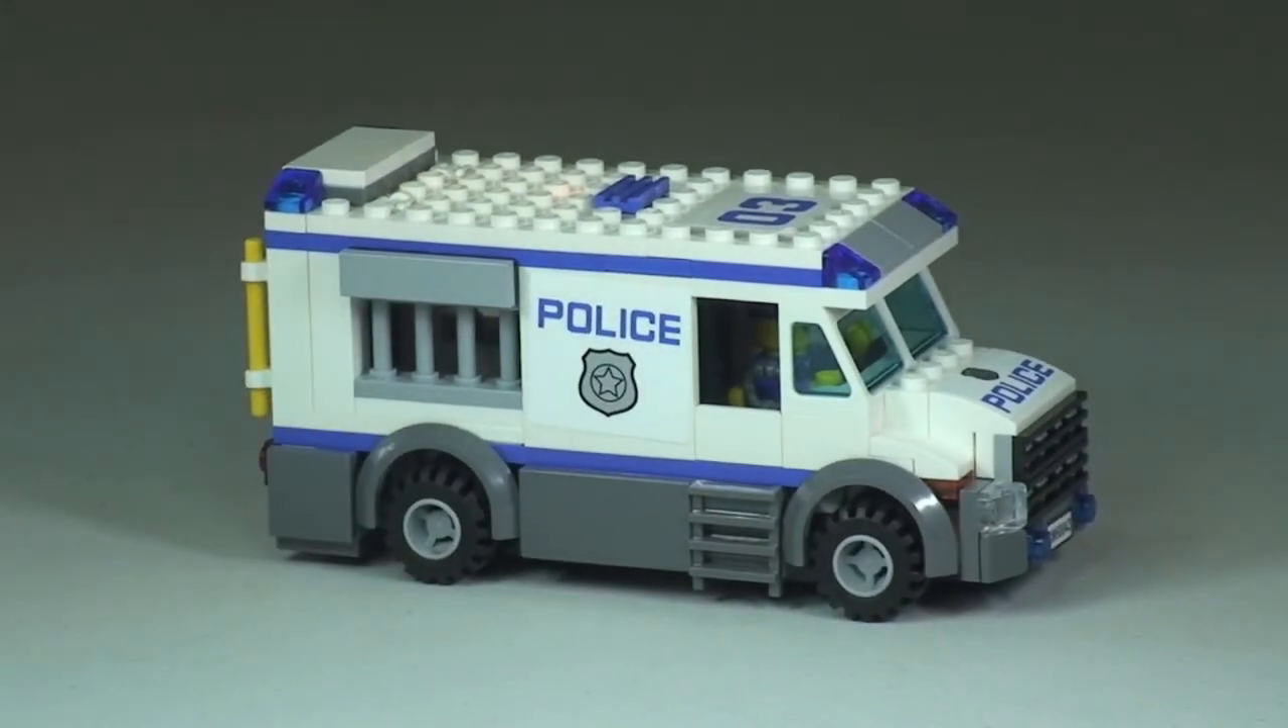There's those bars back in place.